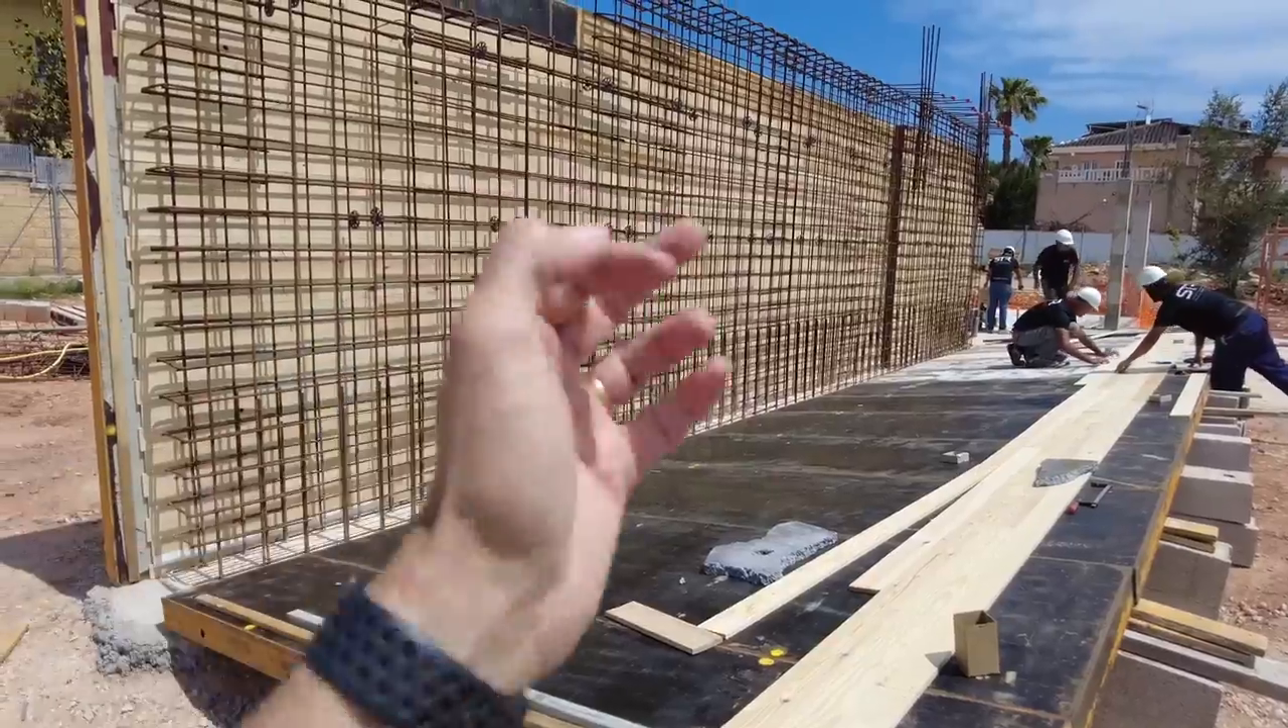Bueno, como veis, tenemos está tumbado el encofrado, está apoyado sobre unas superficies, para que, una vez esté todo colocado, se levantará entero y ya se colocarán los espadines para poder sujetarlo.